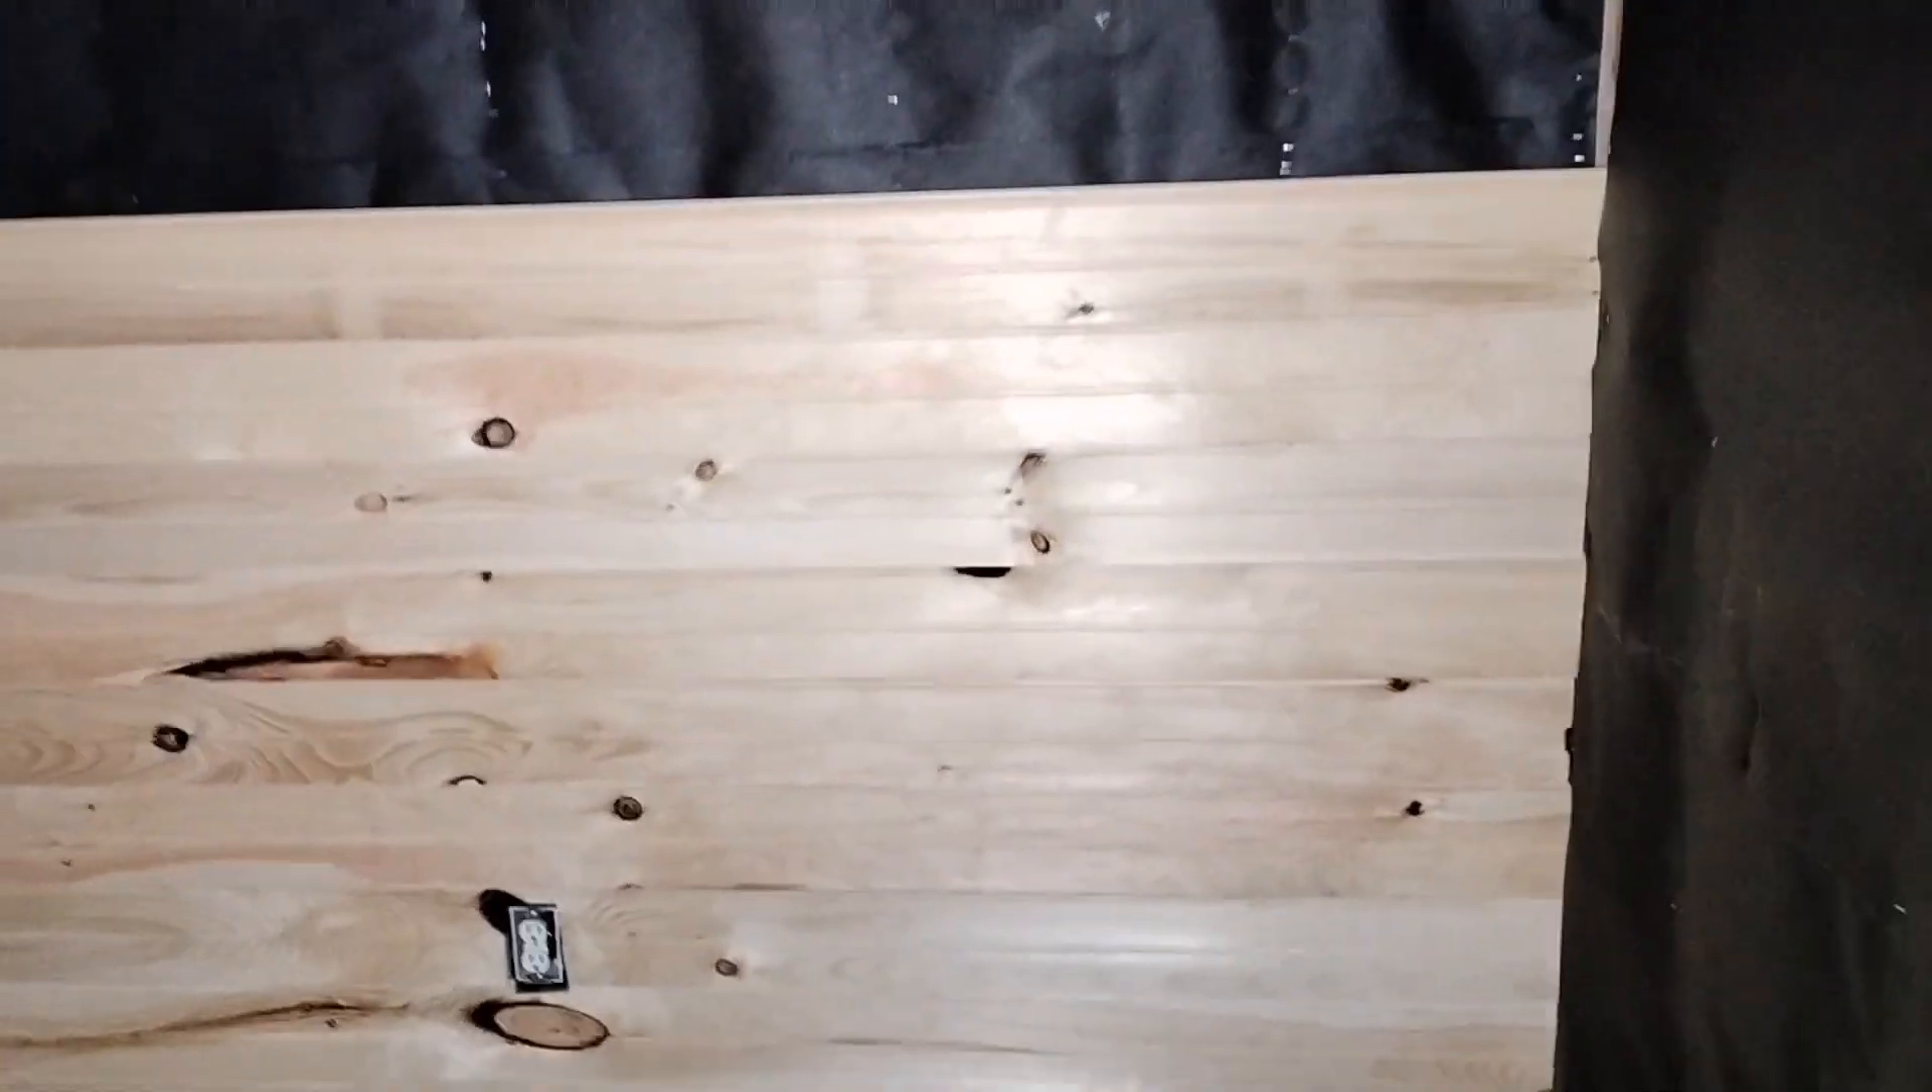We got all the insulation up on this wall and got the tar paper on and got it over halfway tongue and grooved.